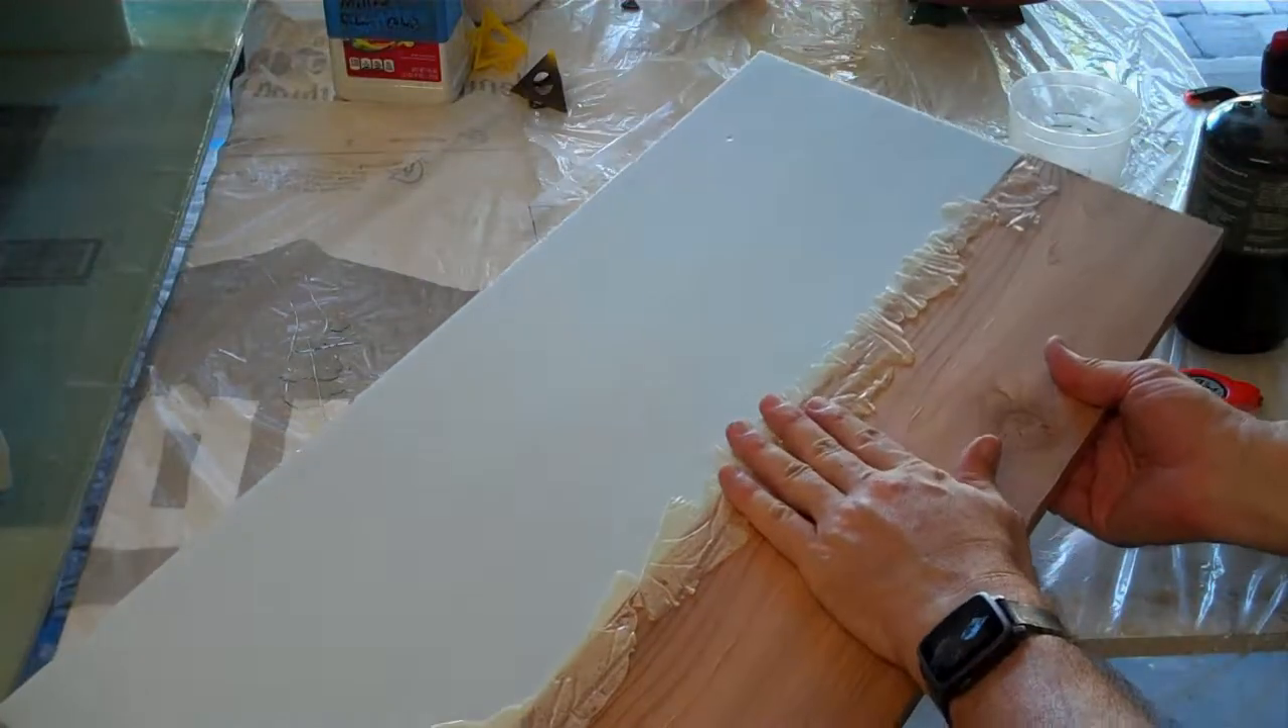Alright, I have used the urethane glue here to attach the foam to this cedar board.